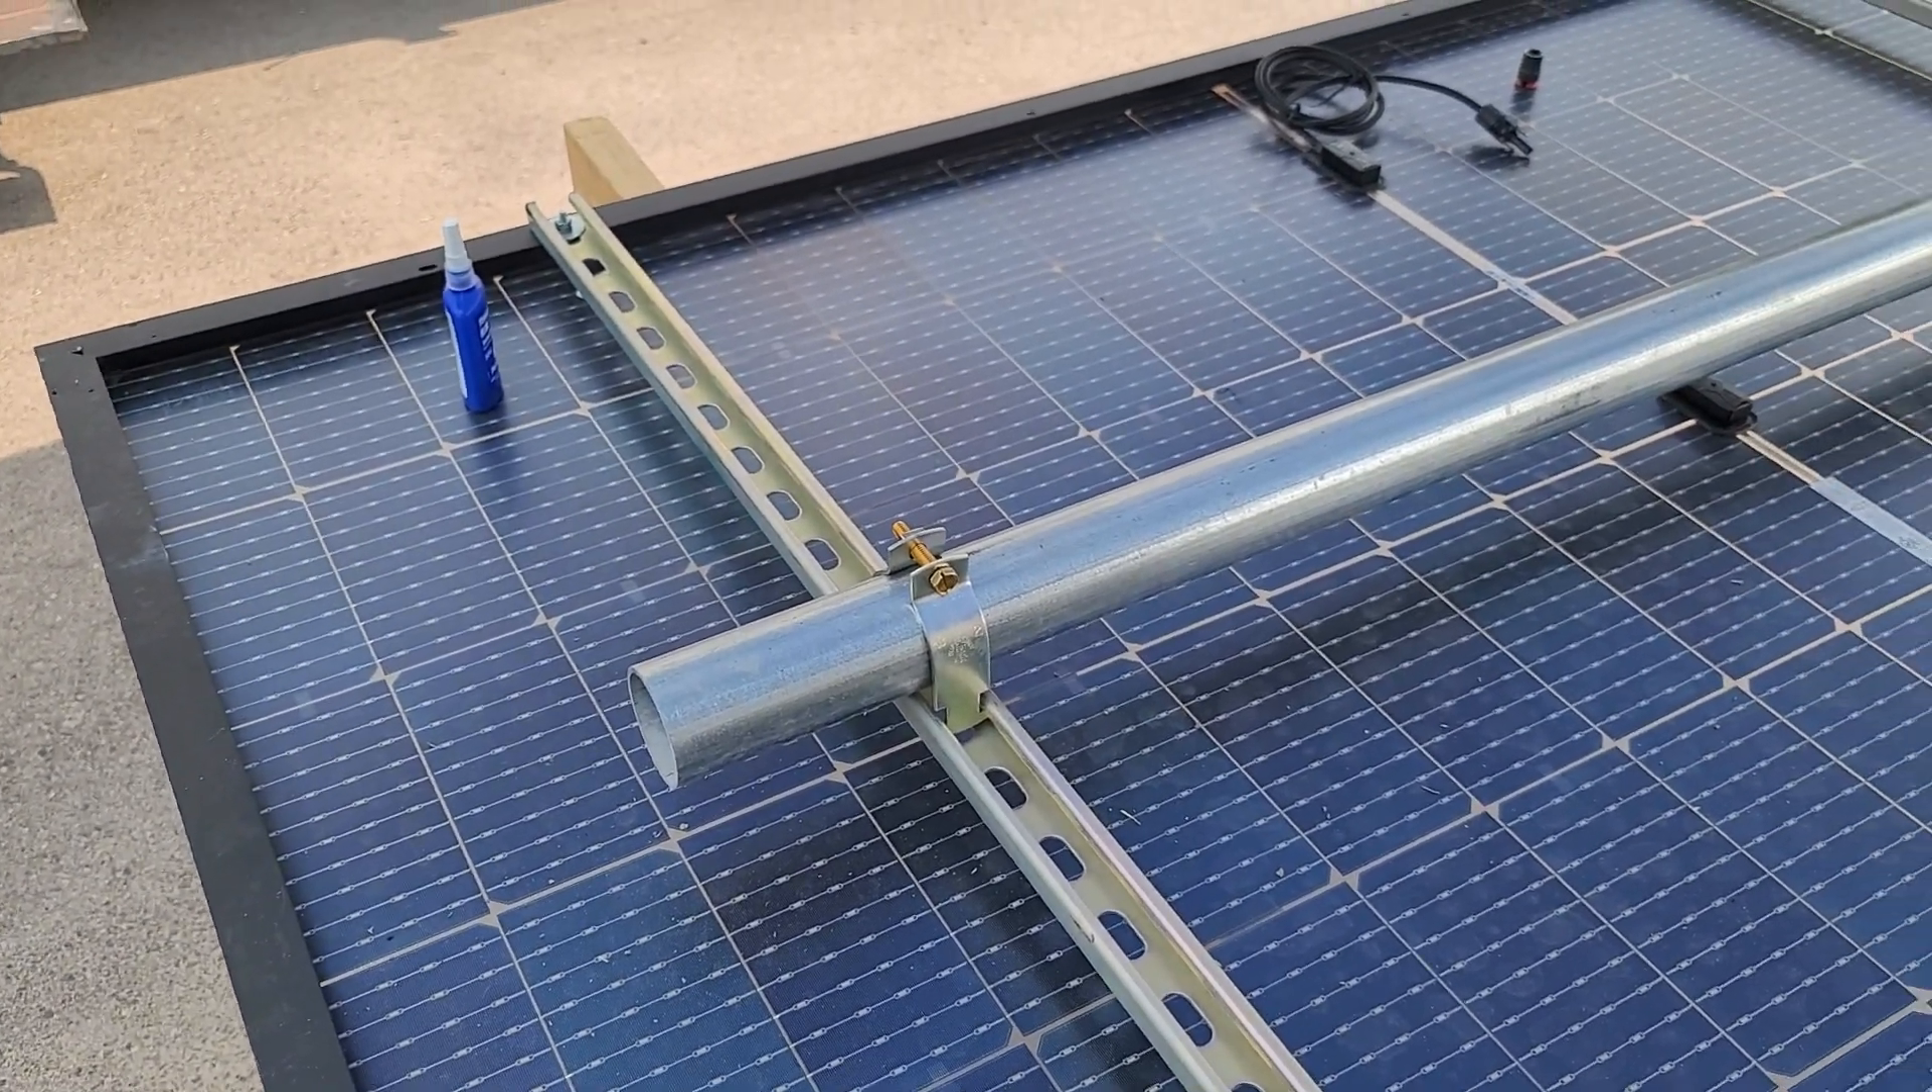You can see here one of the finished products of after putting on the unistrut as well as this three inch galvanized pipe and it's going to go on a top cap here that I'll show you in one second.